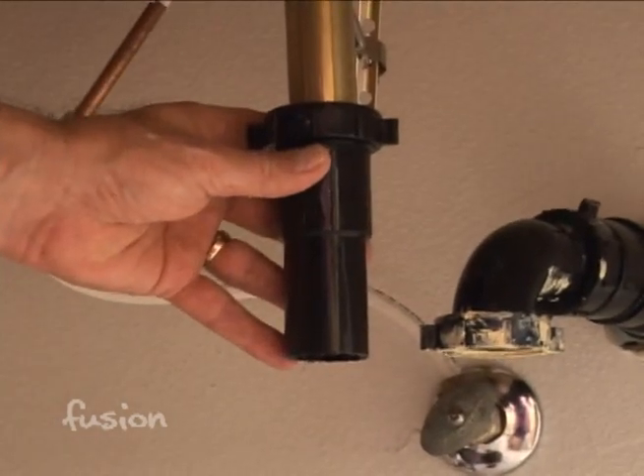So we've slipped the plastic tailpiece back over the bottom of the drain.